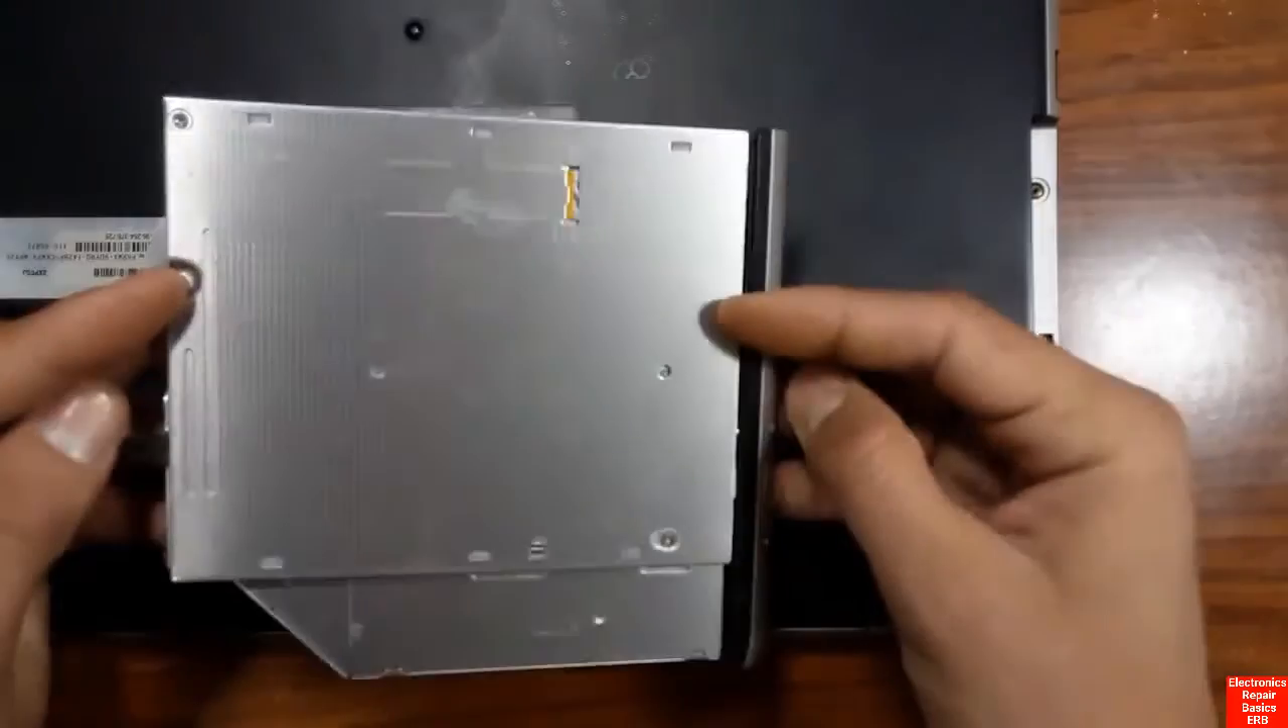Okay now the optical disk drive is removed.